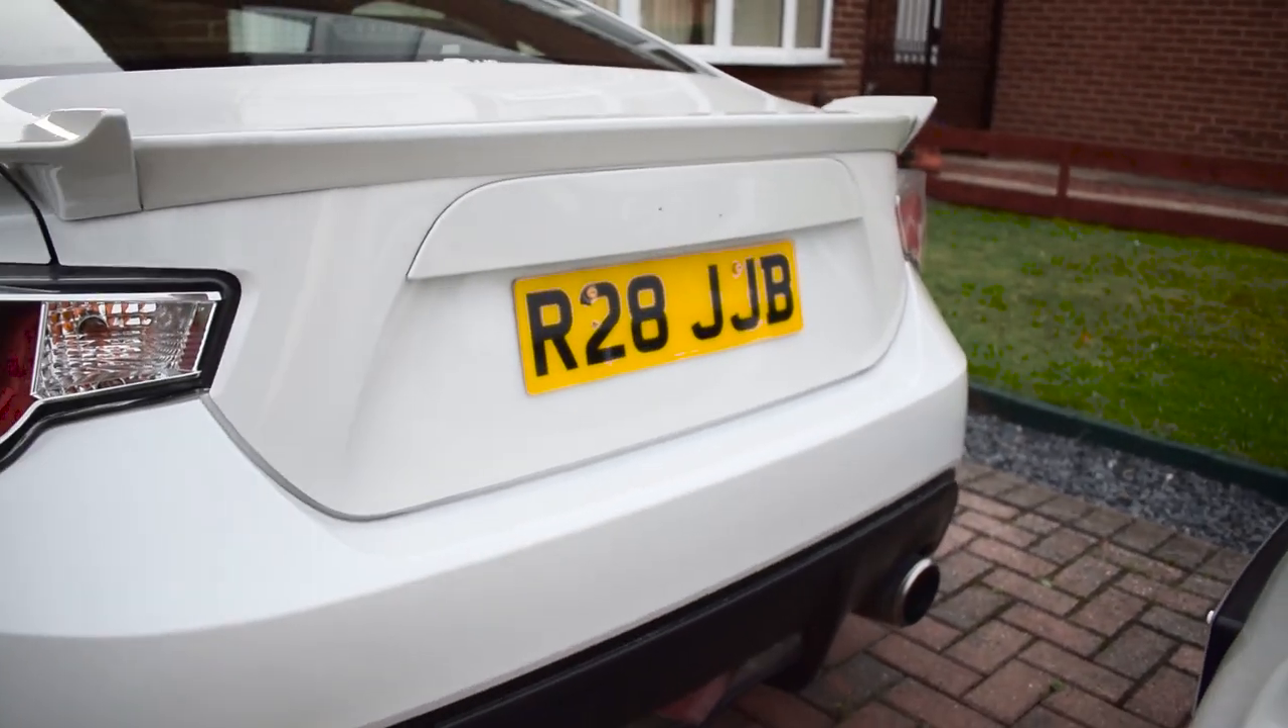So you see there's no badges whatsoever on the back it's all nice and clean and ready to put the new ones on.